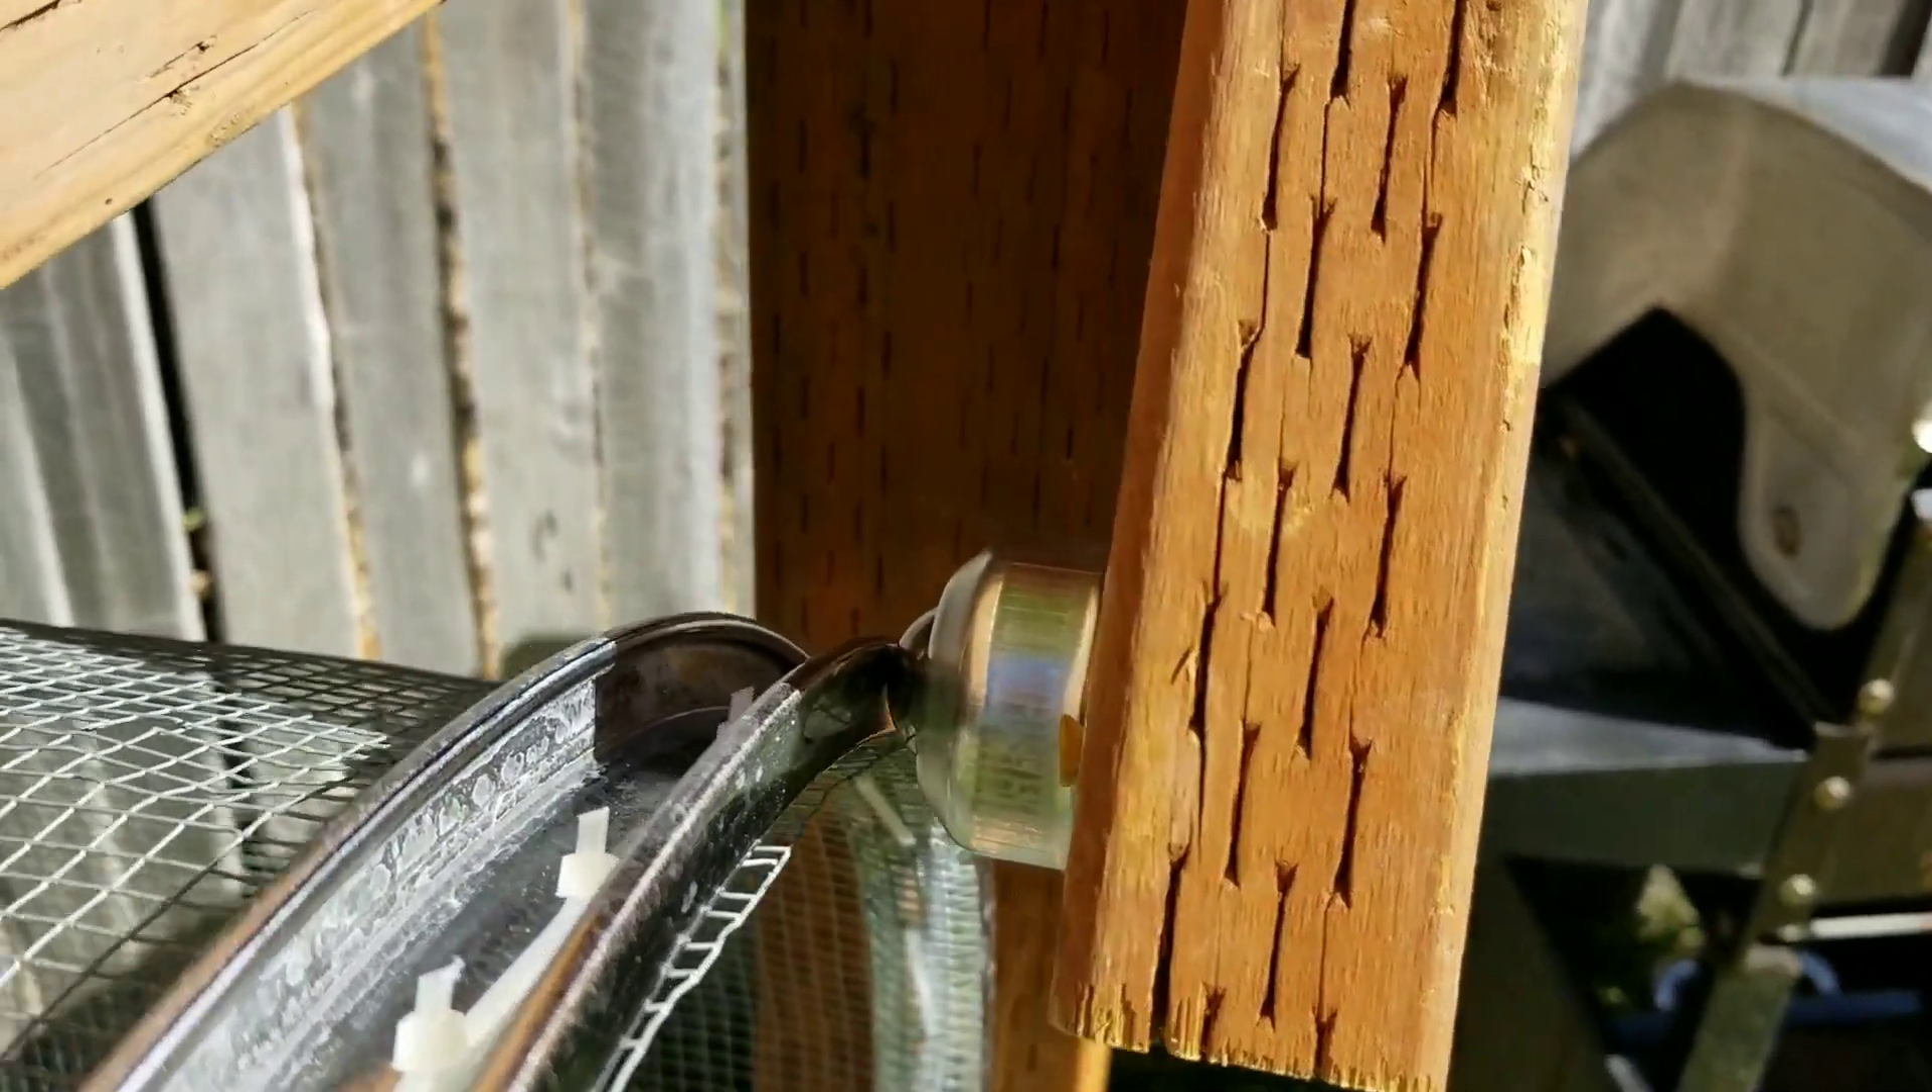All right, so we've got the roller bearings mounted and positioned on the edge of the rim.